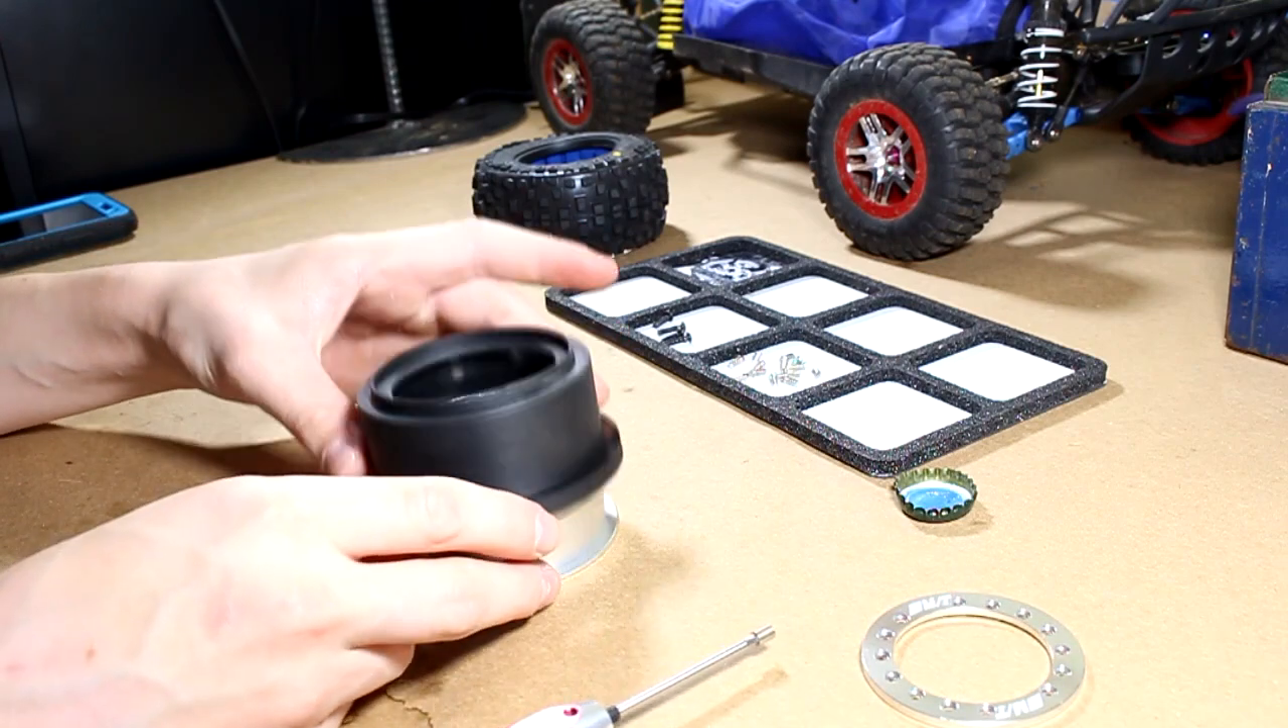Now, we've got the beadlock ring off.